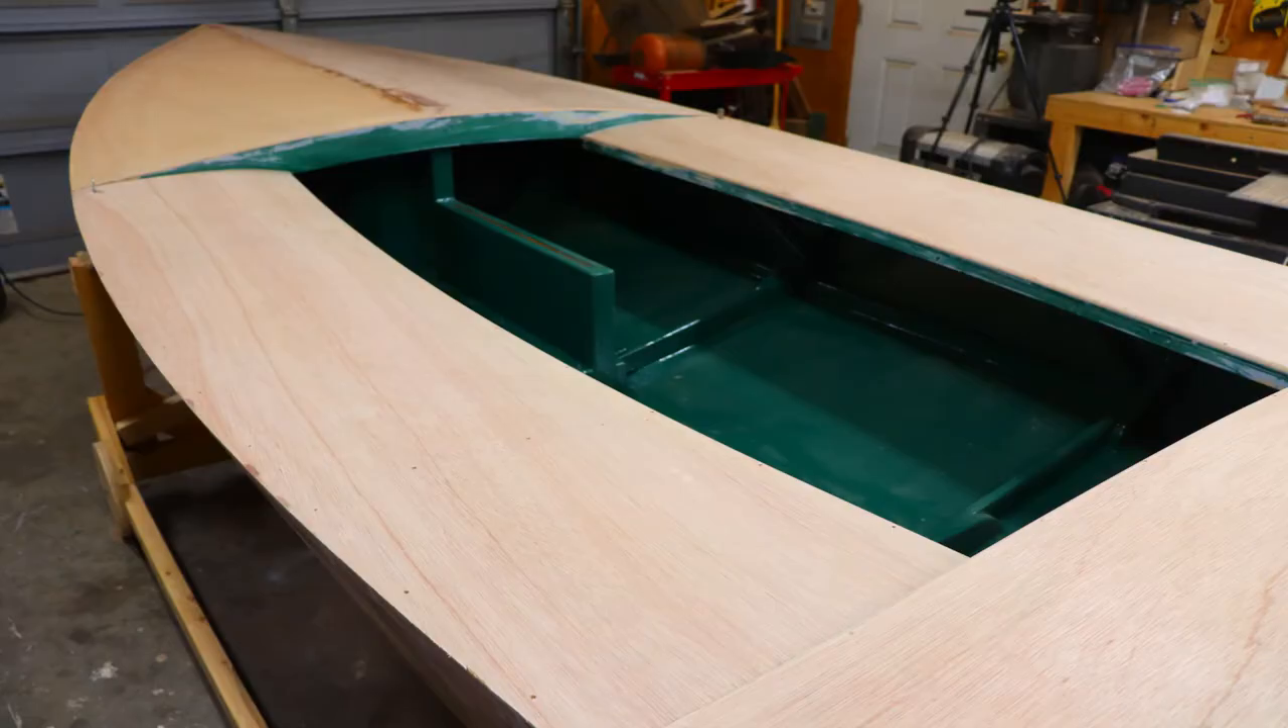I'll still need to add rub rails to the sides and a splash guard or boards up on the foredeck, but for the most part it's complete.